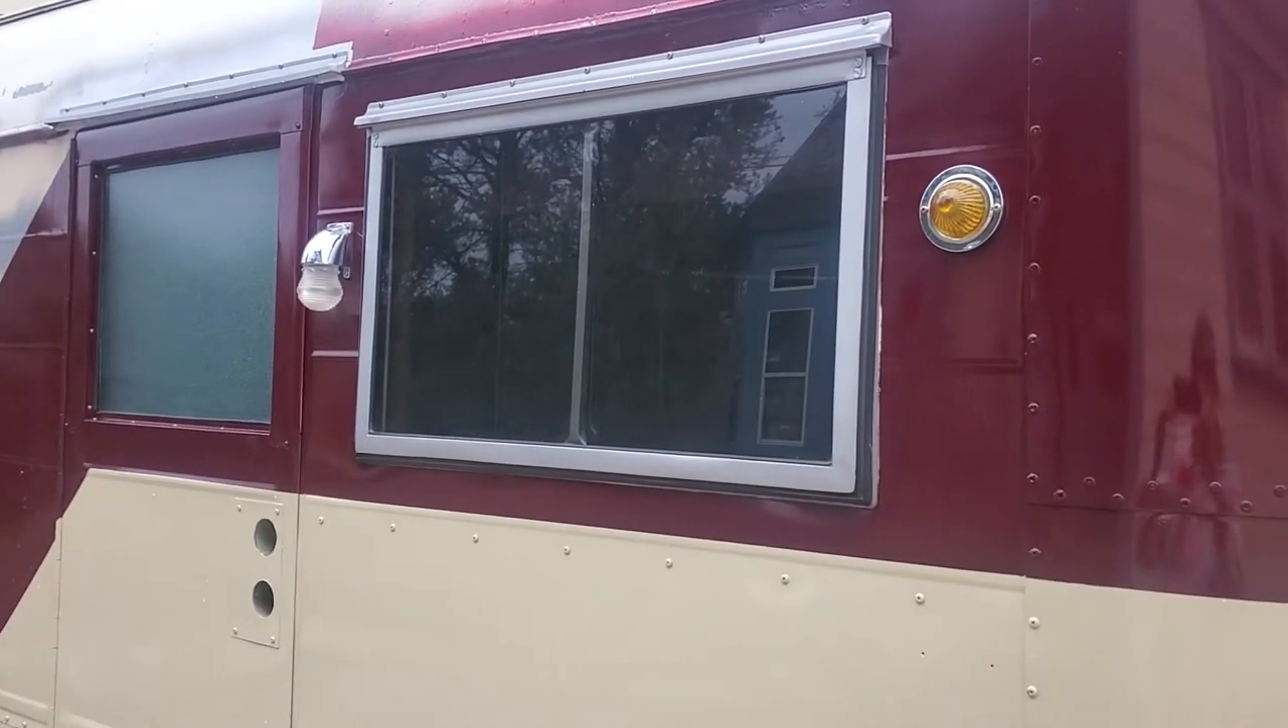The window for the door has been put back on.